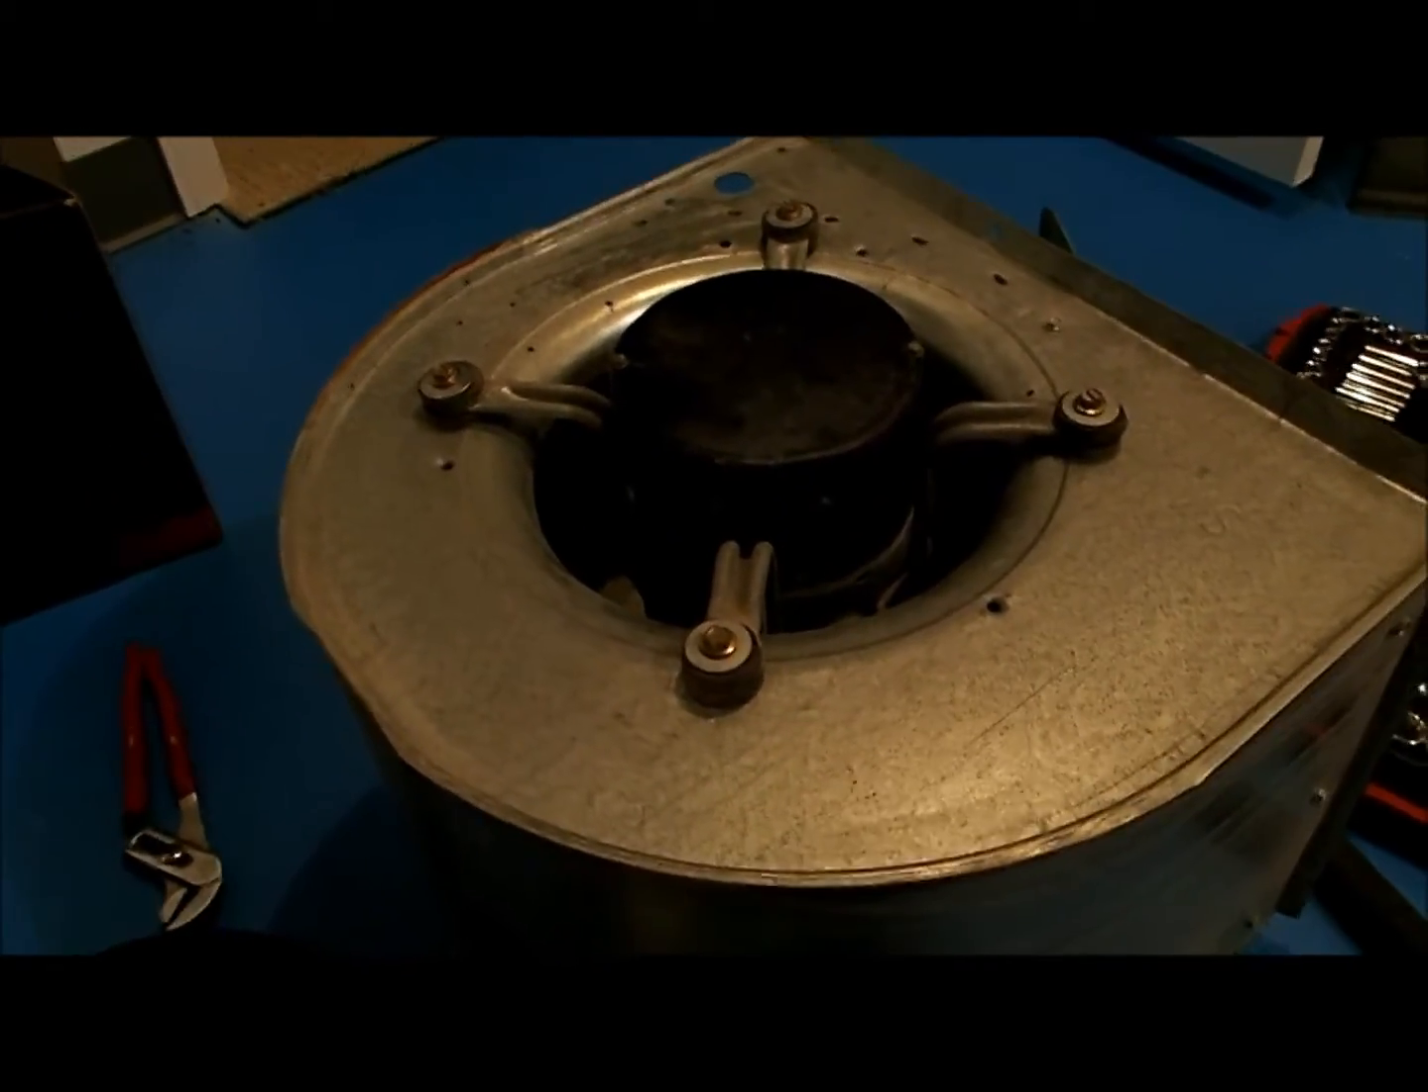So I have finally taken out the fan, the blower.